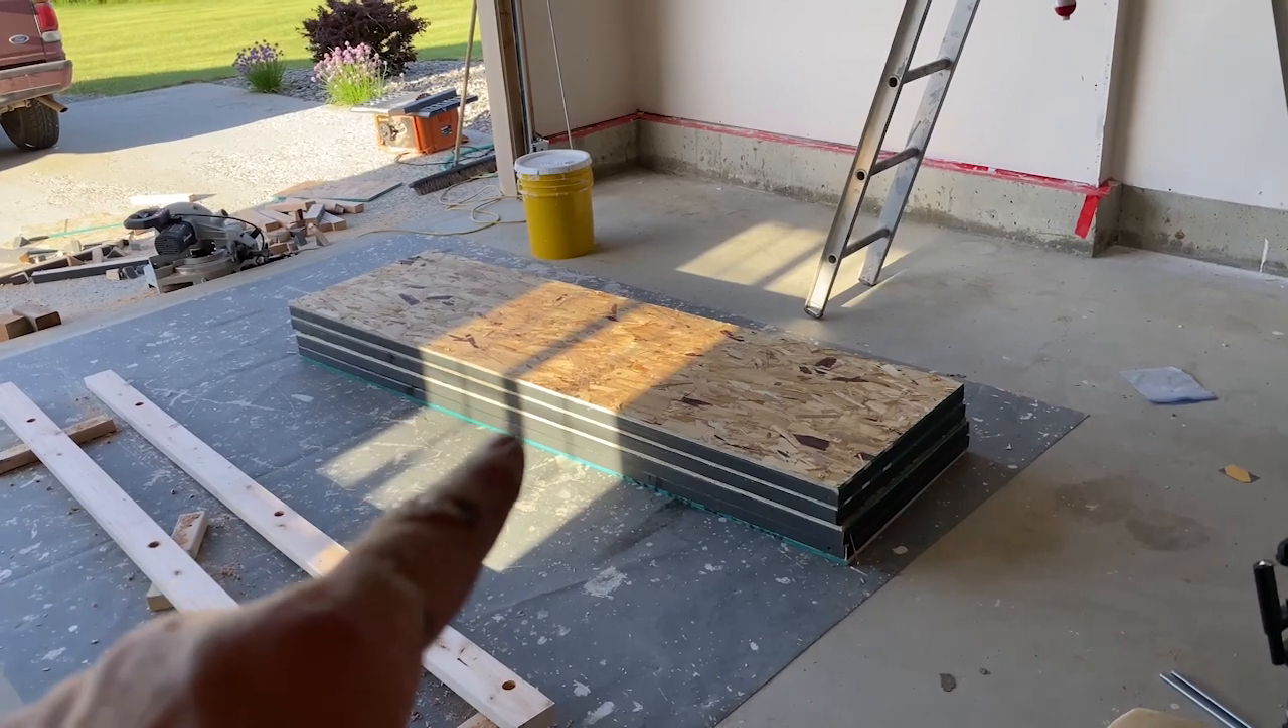Okay, you can see I have the four shelves now put together.